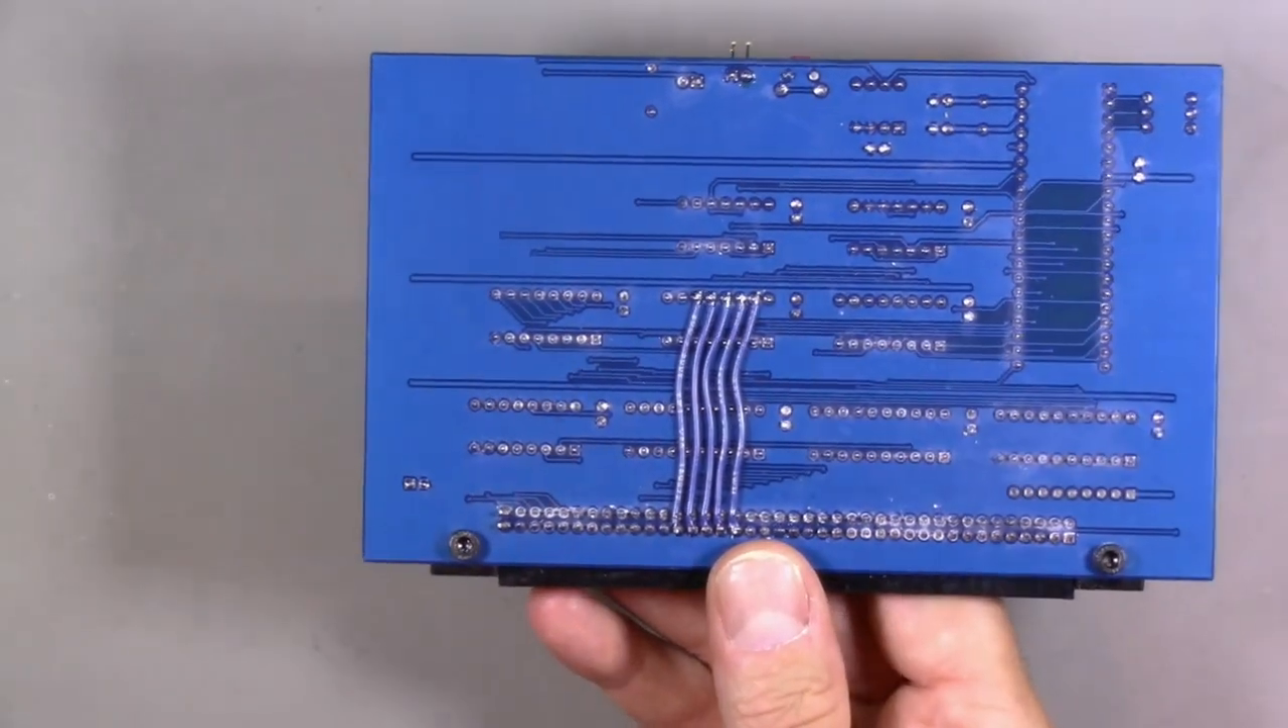All right i have soldered the bodge wires on i have to say these are probably the neatest bodge wires i've ever done so i'm honestly not too unsatisfied with this.